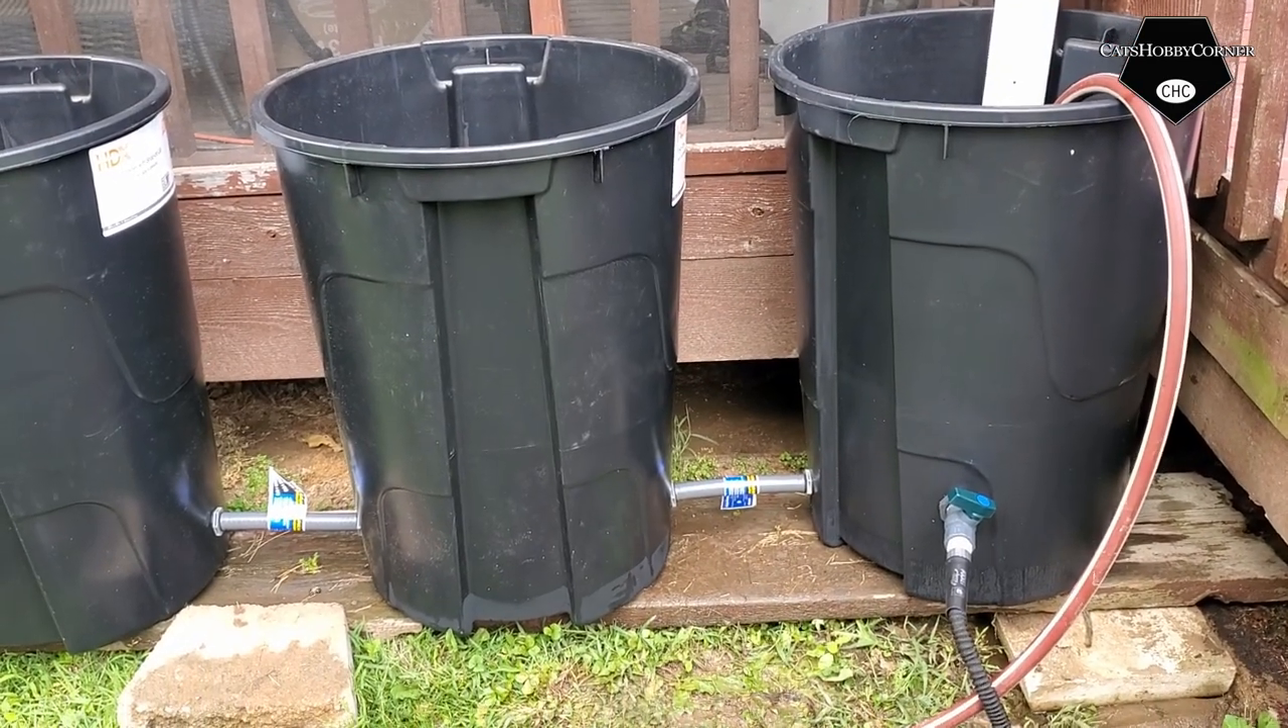Hey guys so i got my spigot hooked up into the three rain barrel diy system.